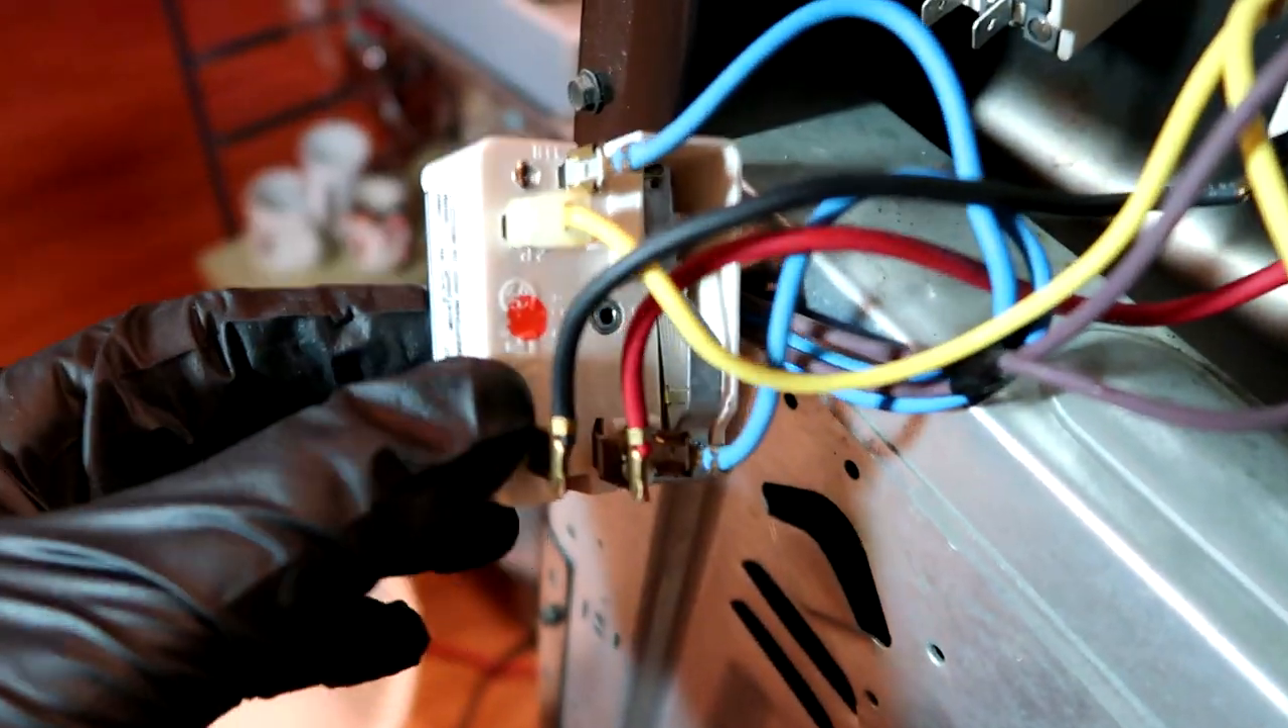All right got the new switch wired up.